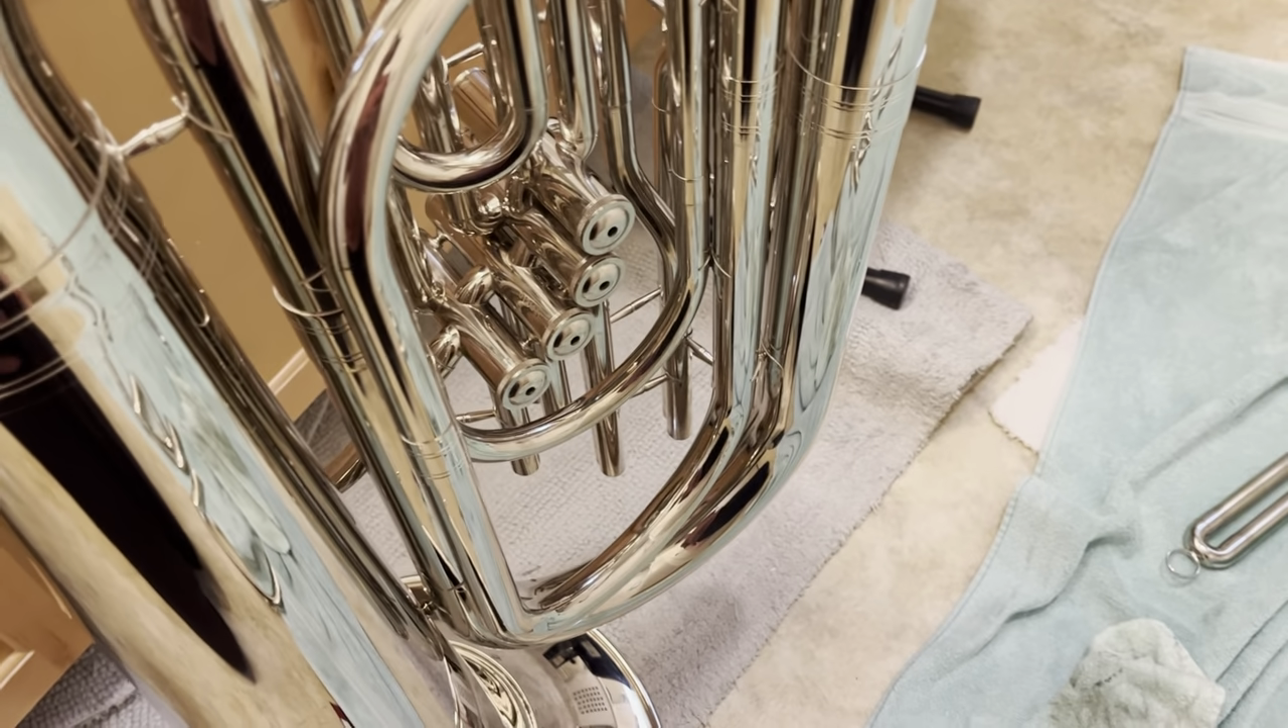I already put the valve caps on.